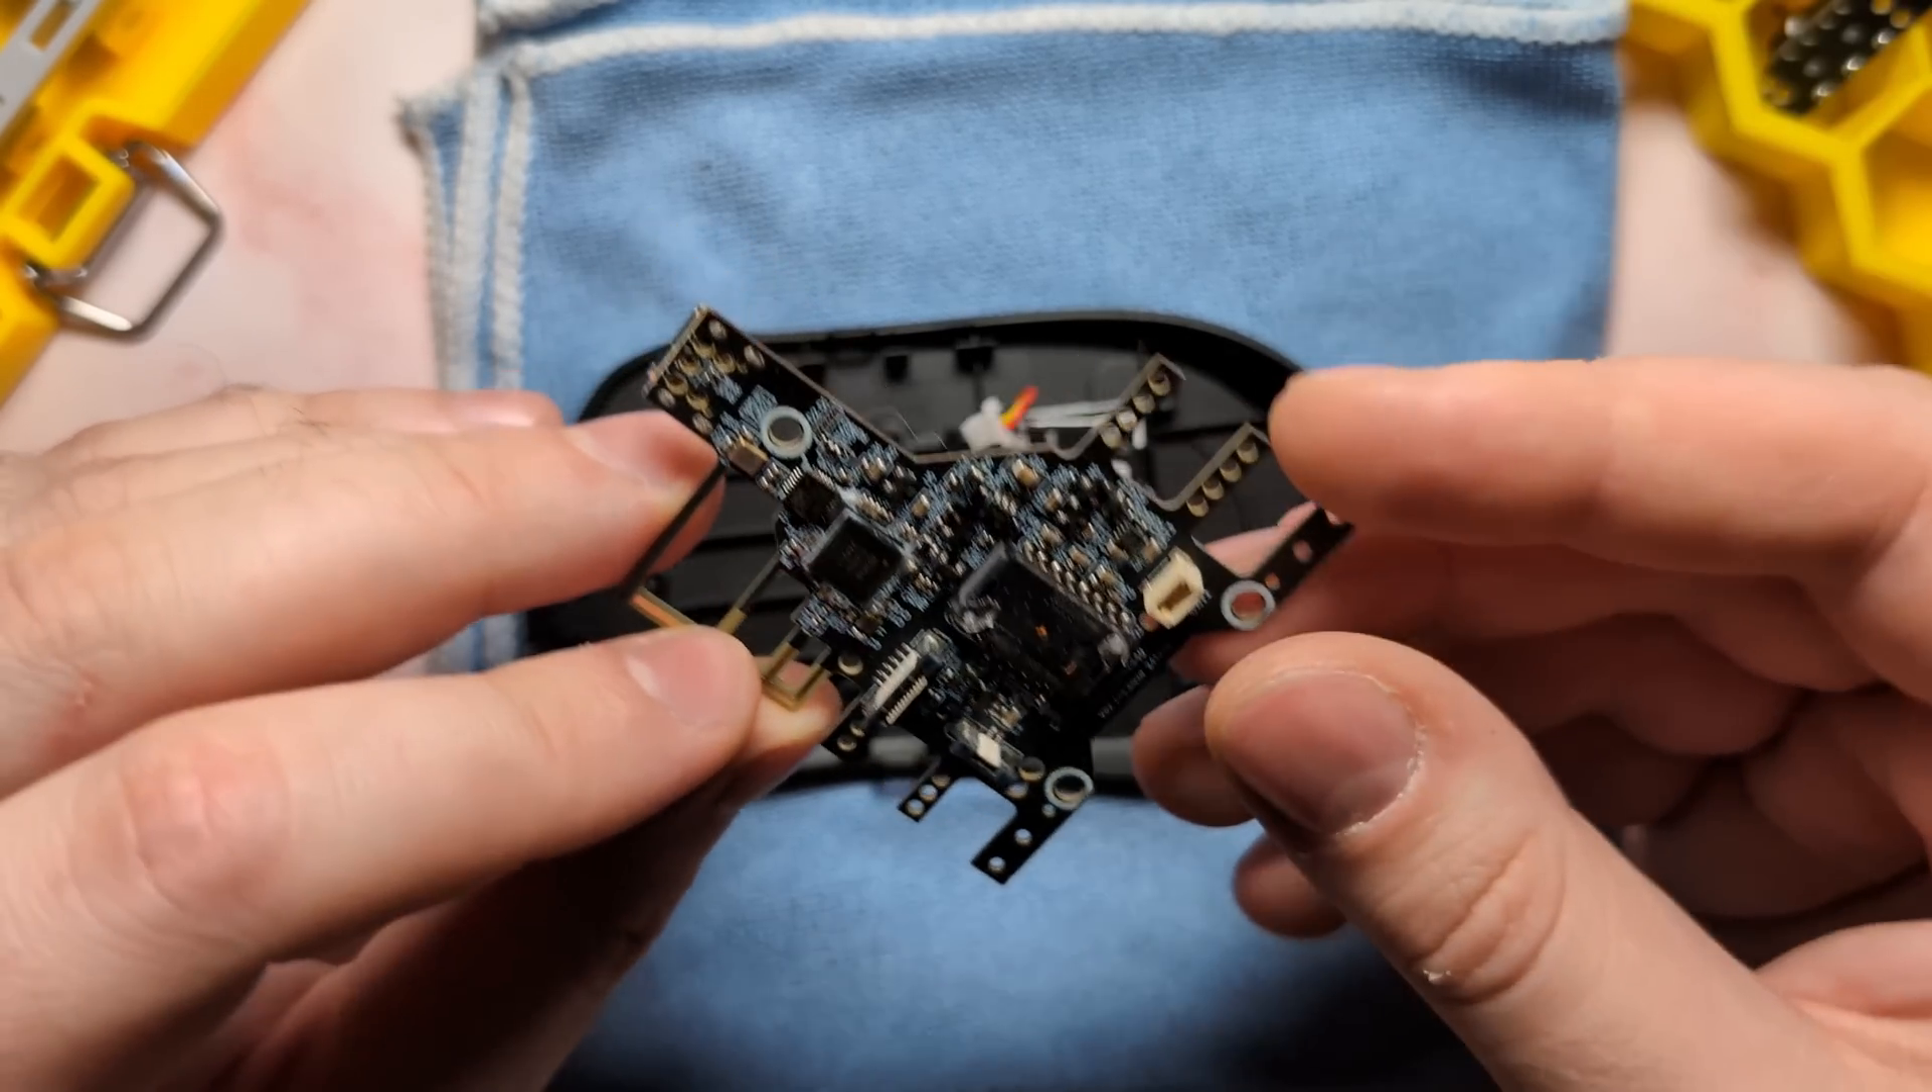And there is the main board off in one piece.